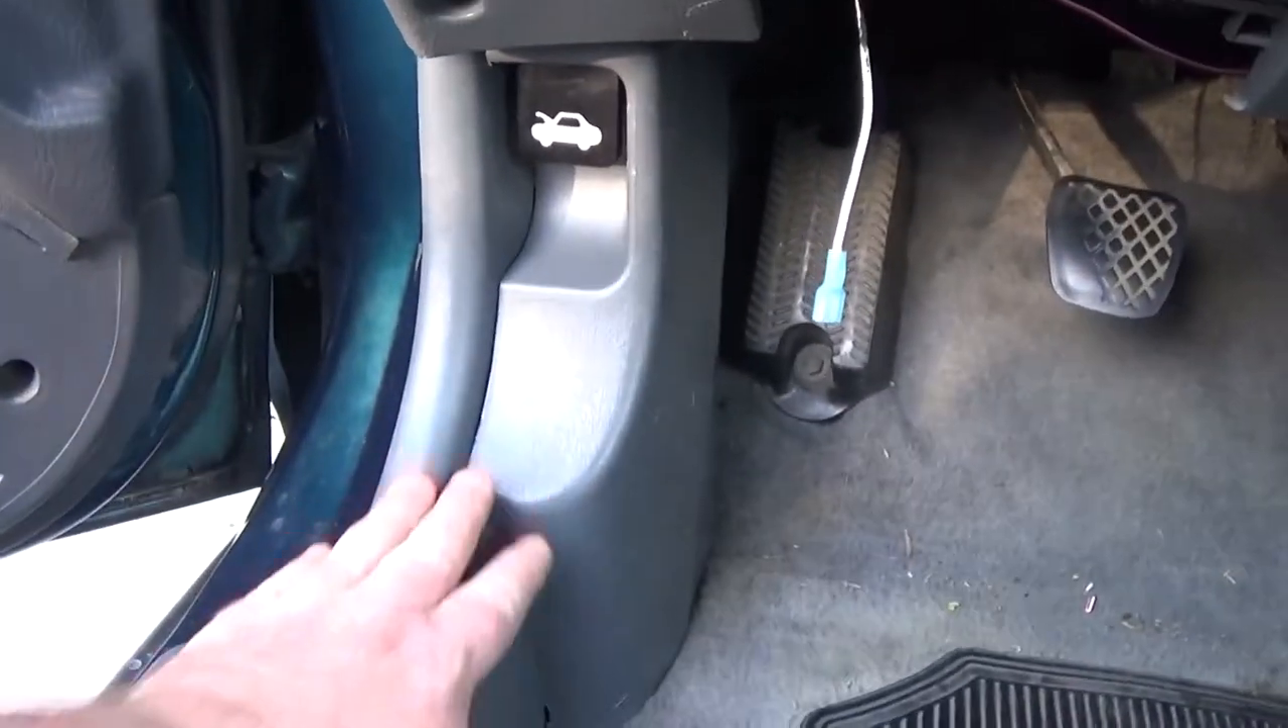Alright, so here's what it looks like with the kick panel all back on and everything.